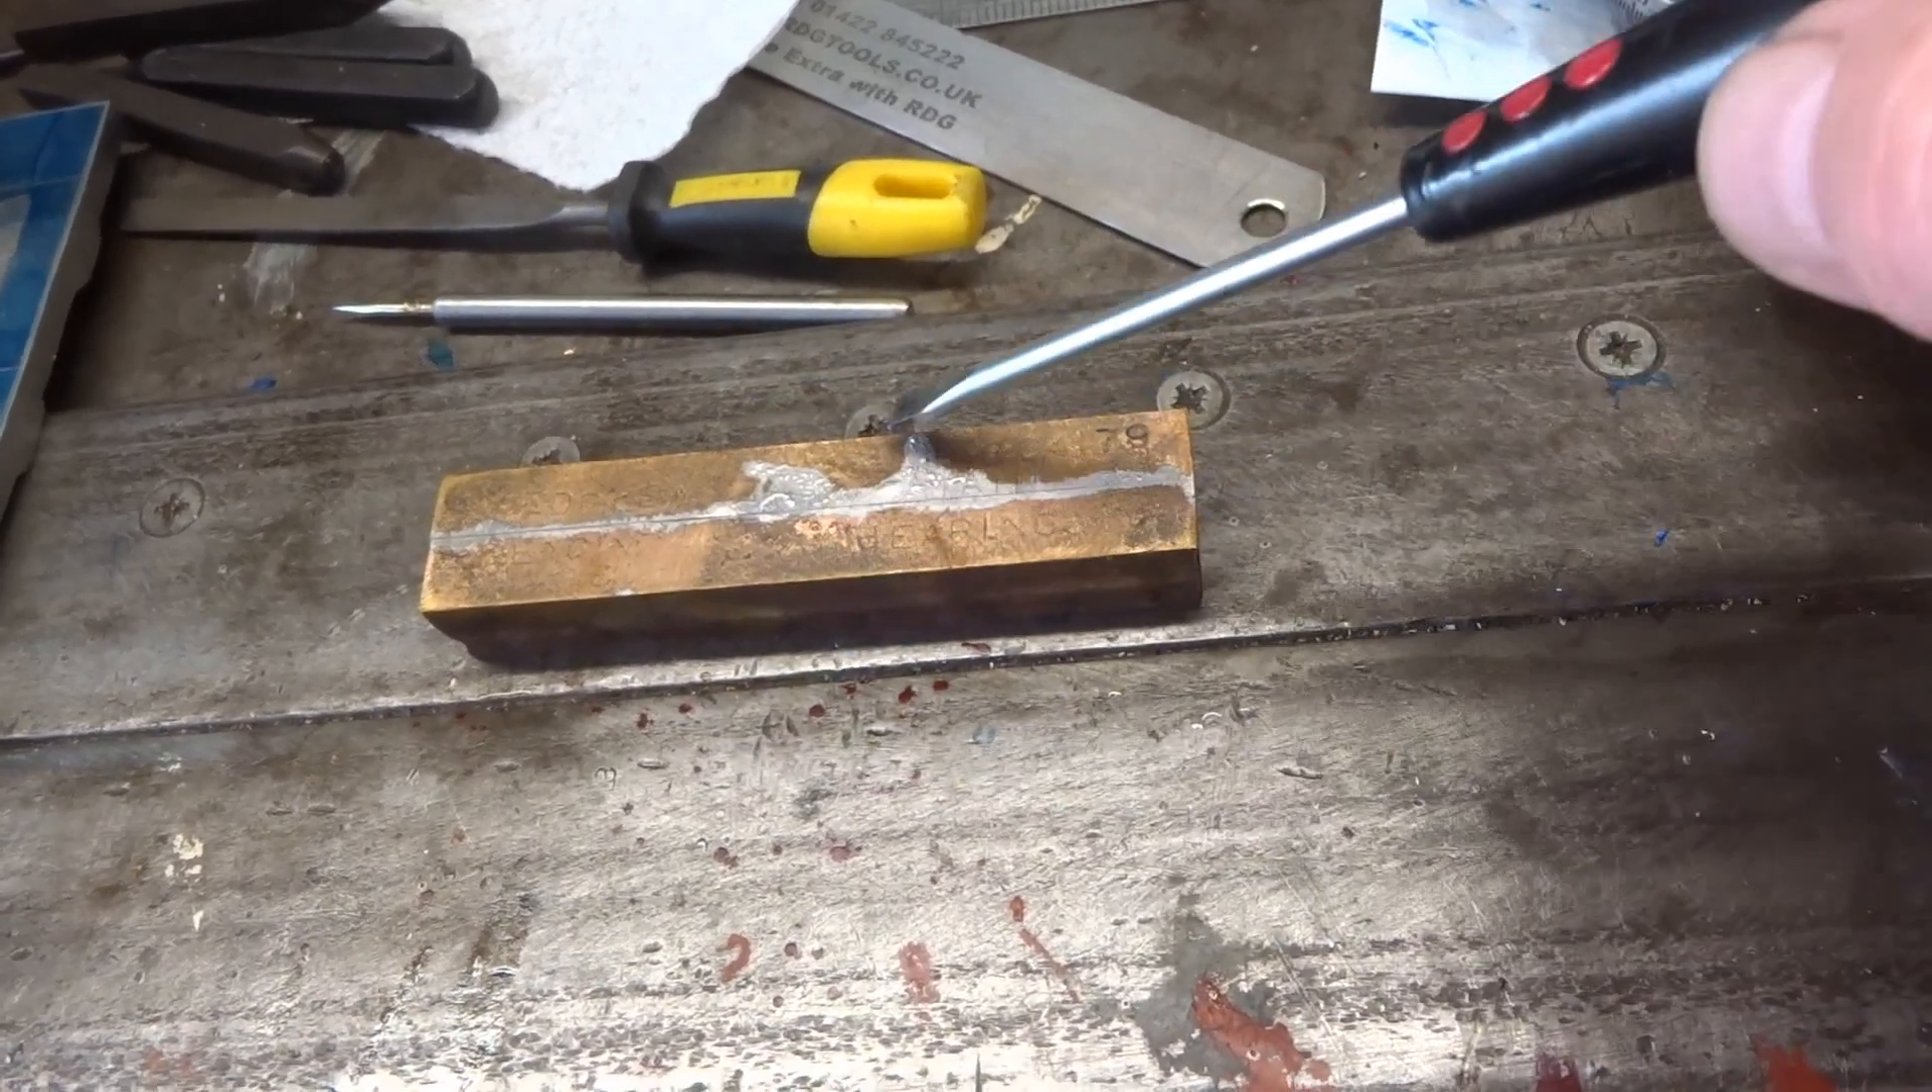Having used the slitting saw to split this bearing brass in two i've now soft soldered the two parts together for the purposes of parting off the various lengths for the bearings and doing the finishing cuts and whatnot.